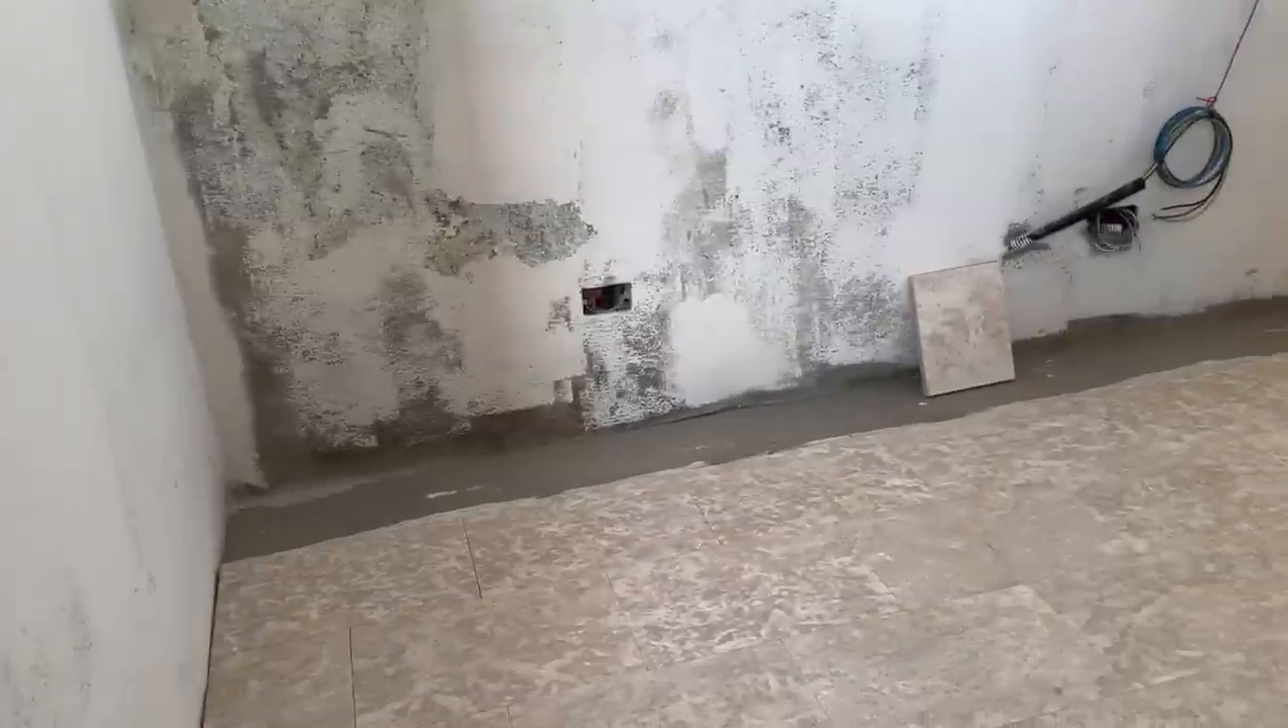And then we have the flooring in the kitchen. And that is almost done. He has some pieces left which he needs to cut.